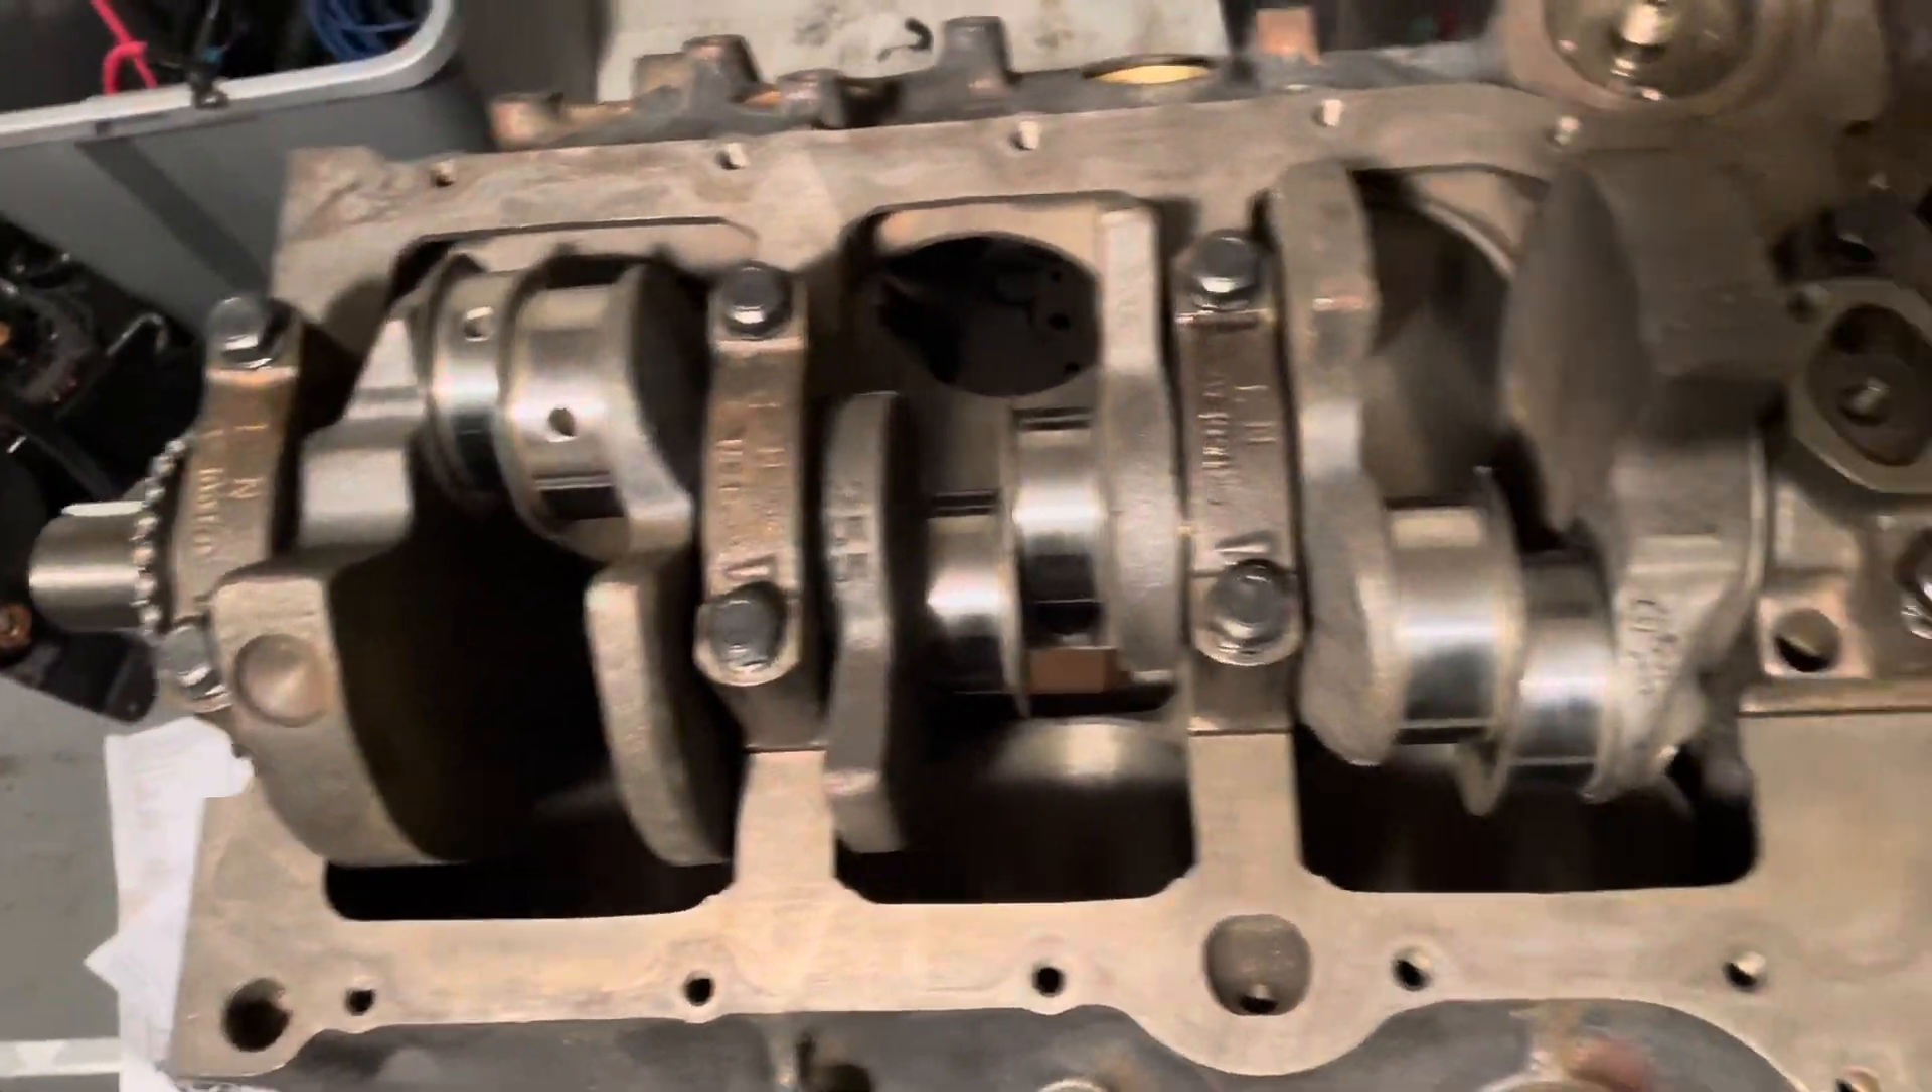The crank is now in.